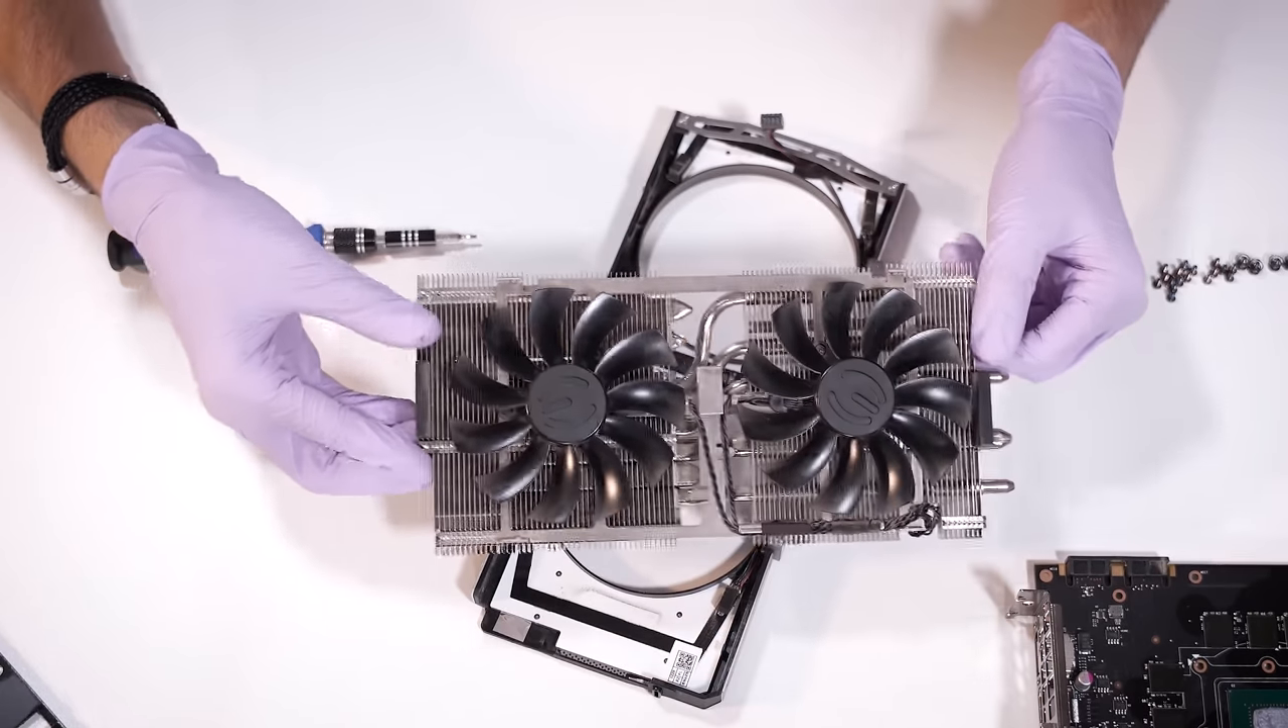And you can see the fans are attached to the heat sink.